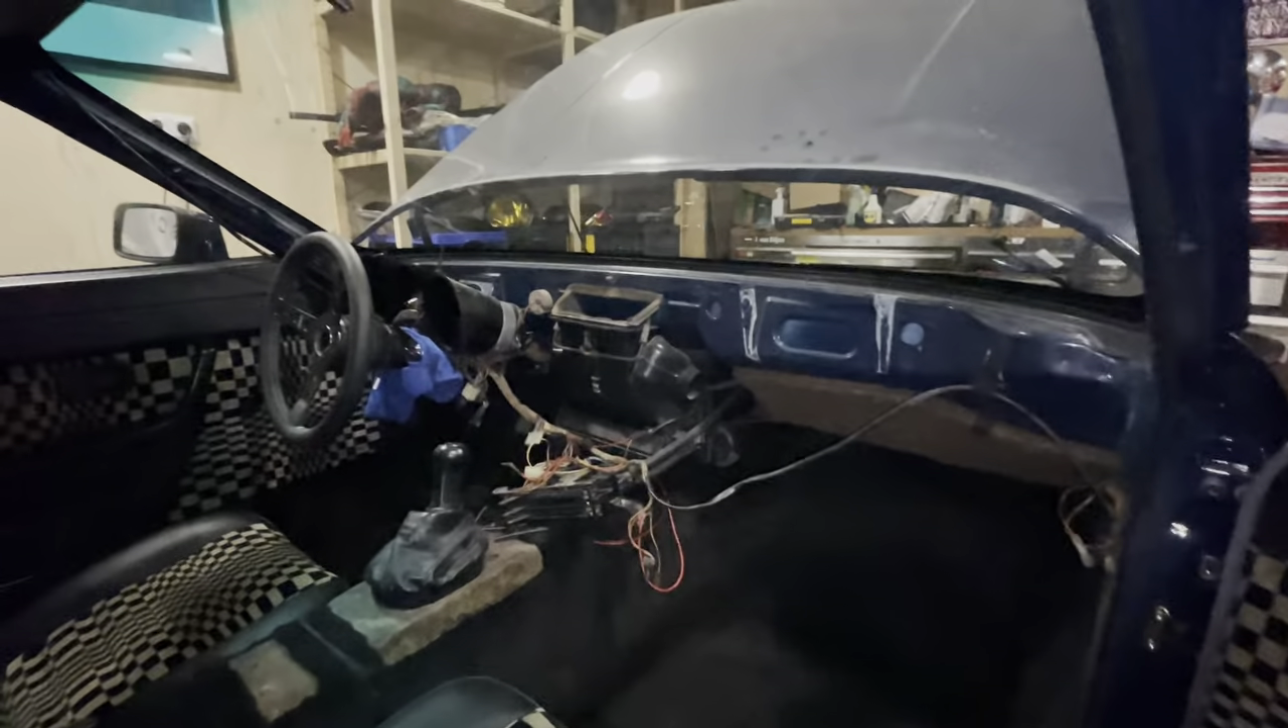As you see, I still don't have a dashboard in there.